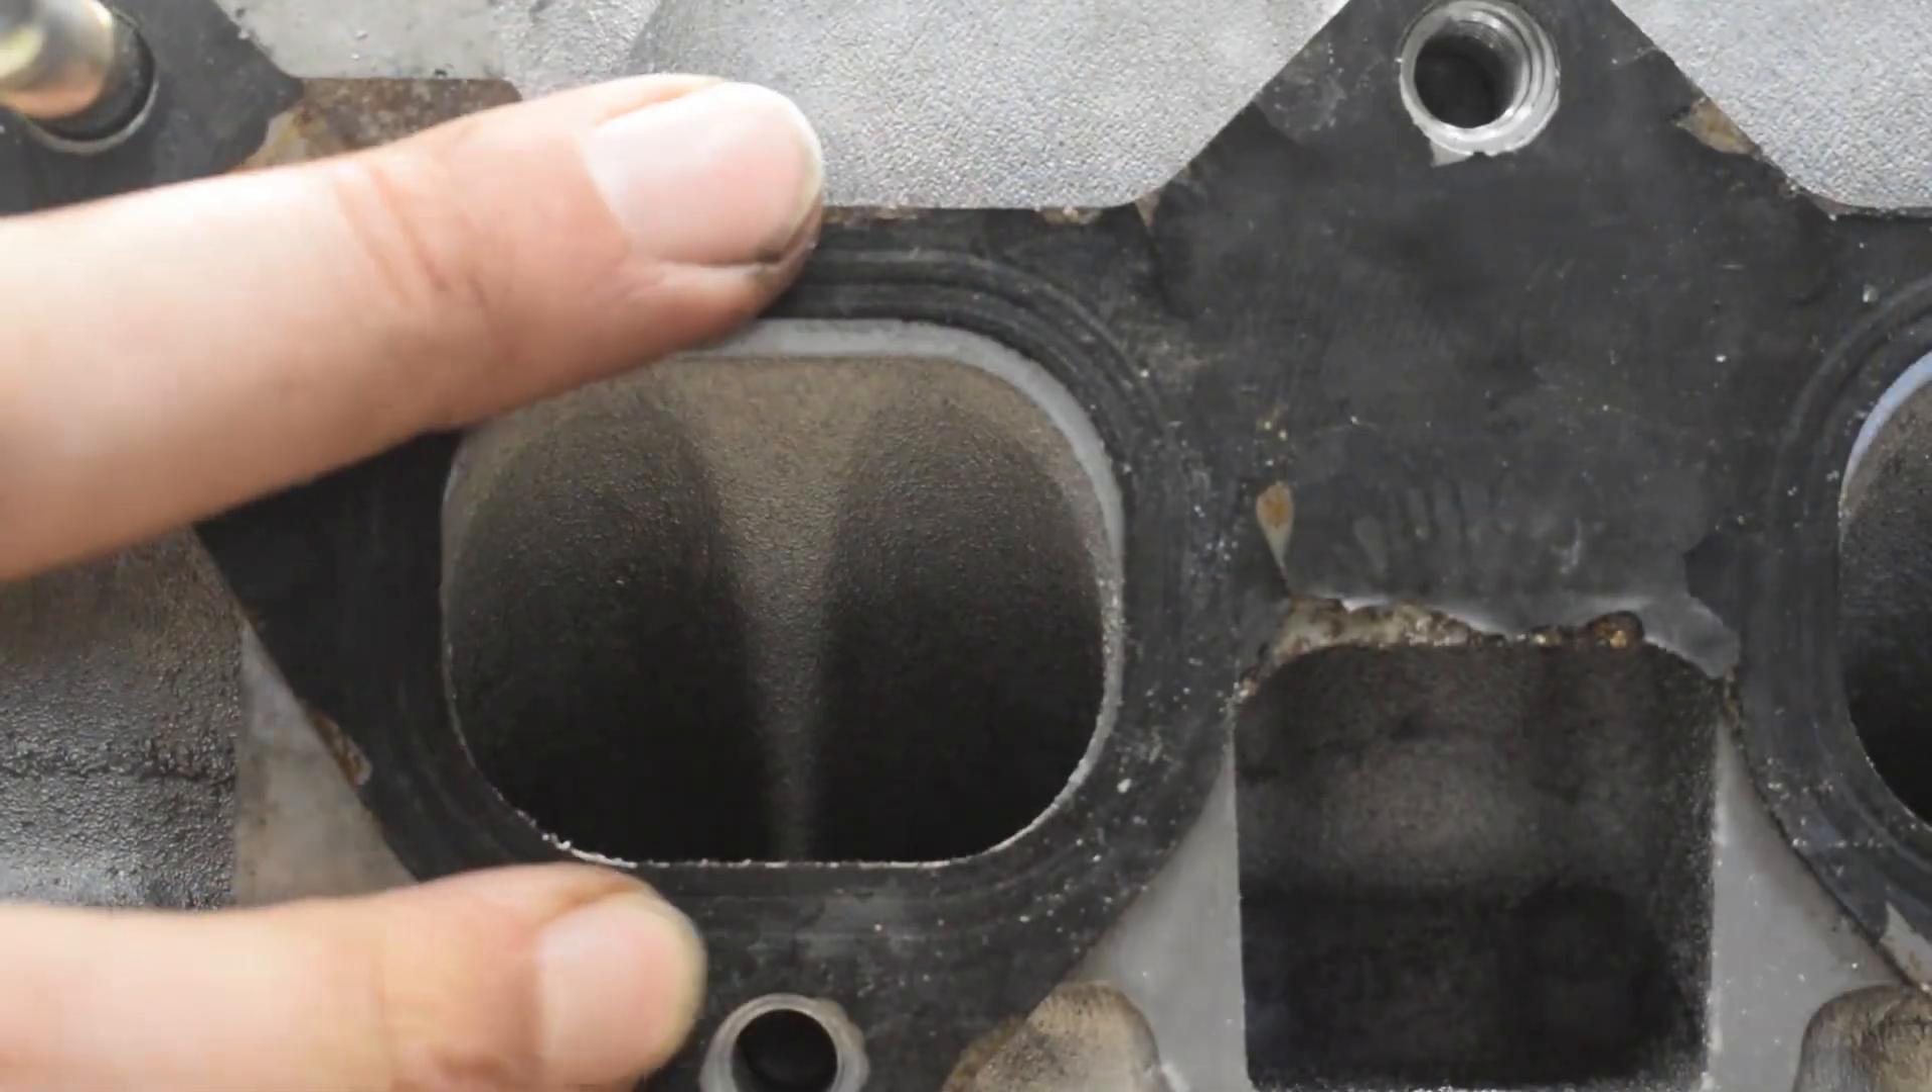As I said, there will be no extreme porting here, but I will definitely be gasket matching, because as you can see here, there's pretty massive mismatch between the intake gasket and the port.